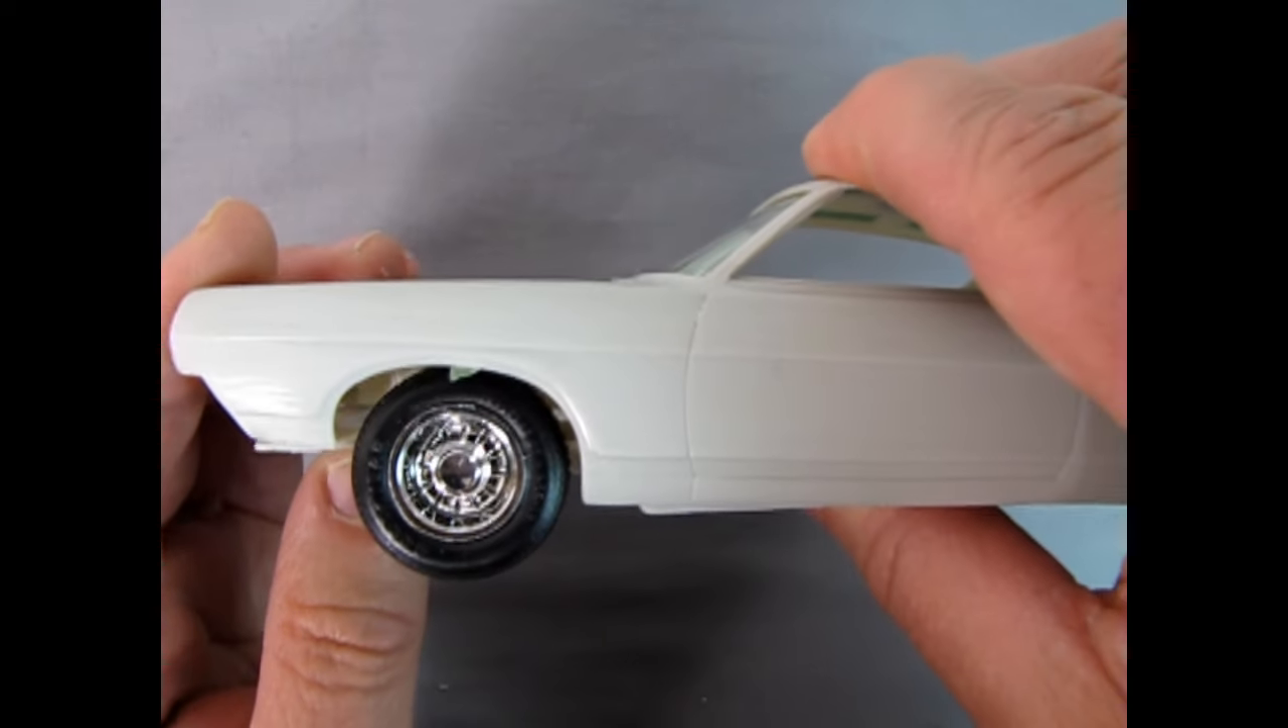You can see that the front wheel now is actually centered into that wheel arch.